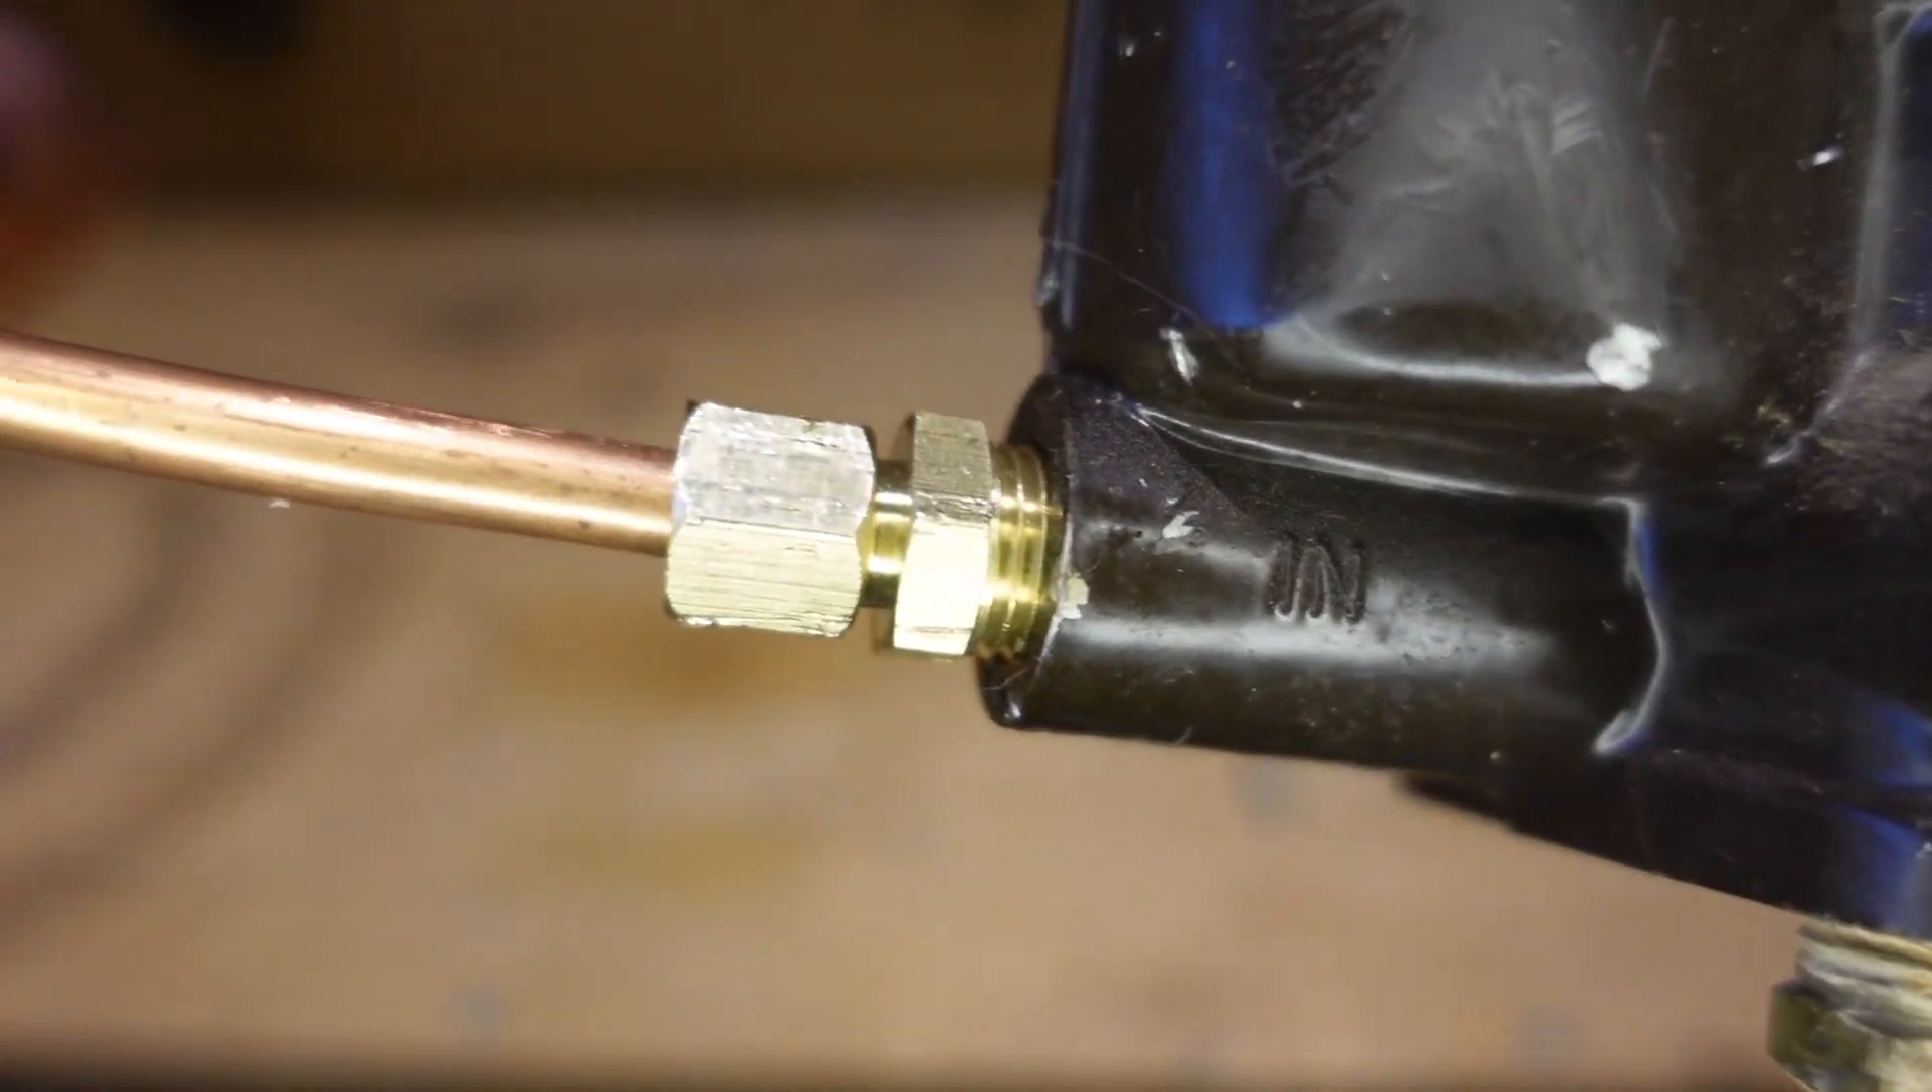And there we have it our copper pipe is installed in the regulator and we can go and connect the other end now to our little tank that we built.